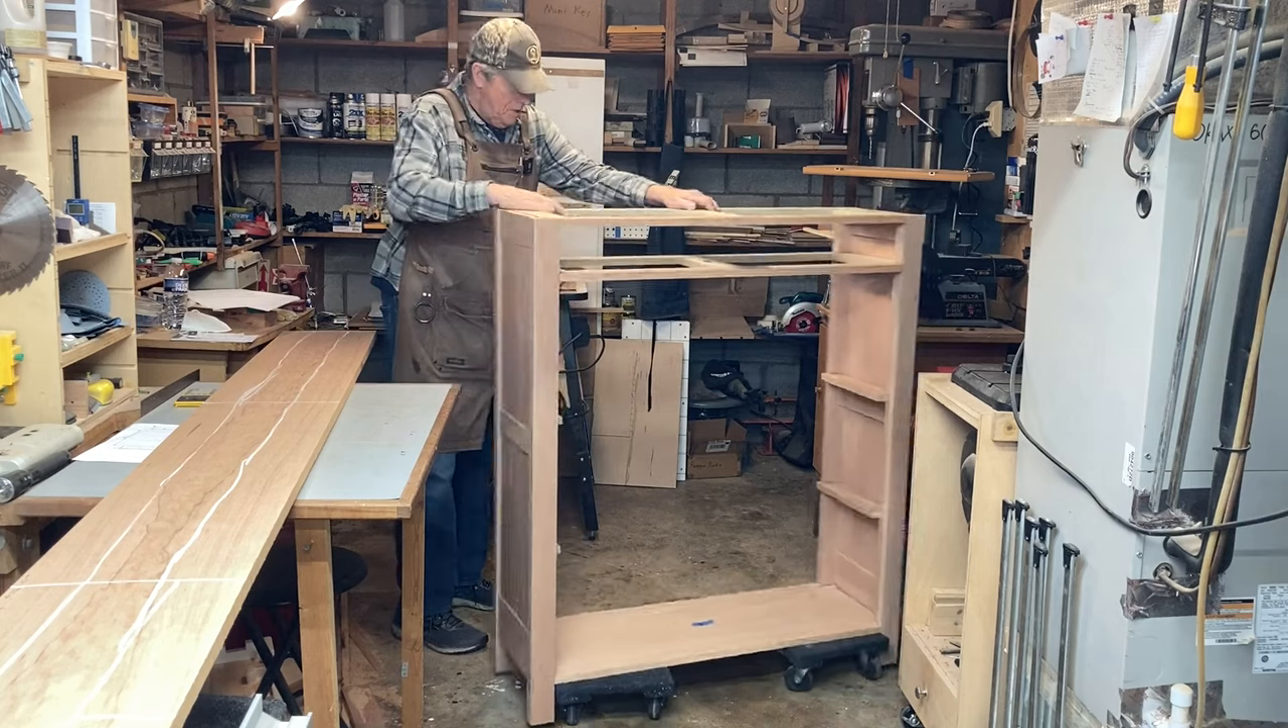Okay, I've got the clamps off the case.